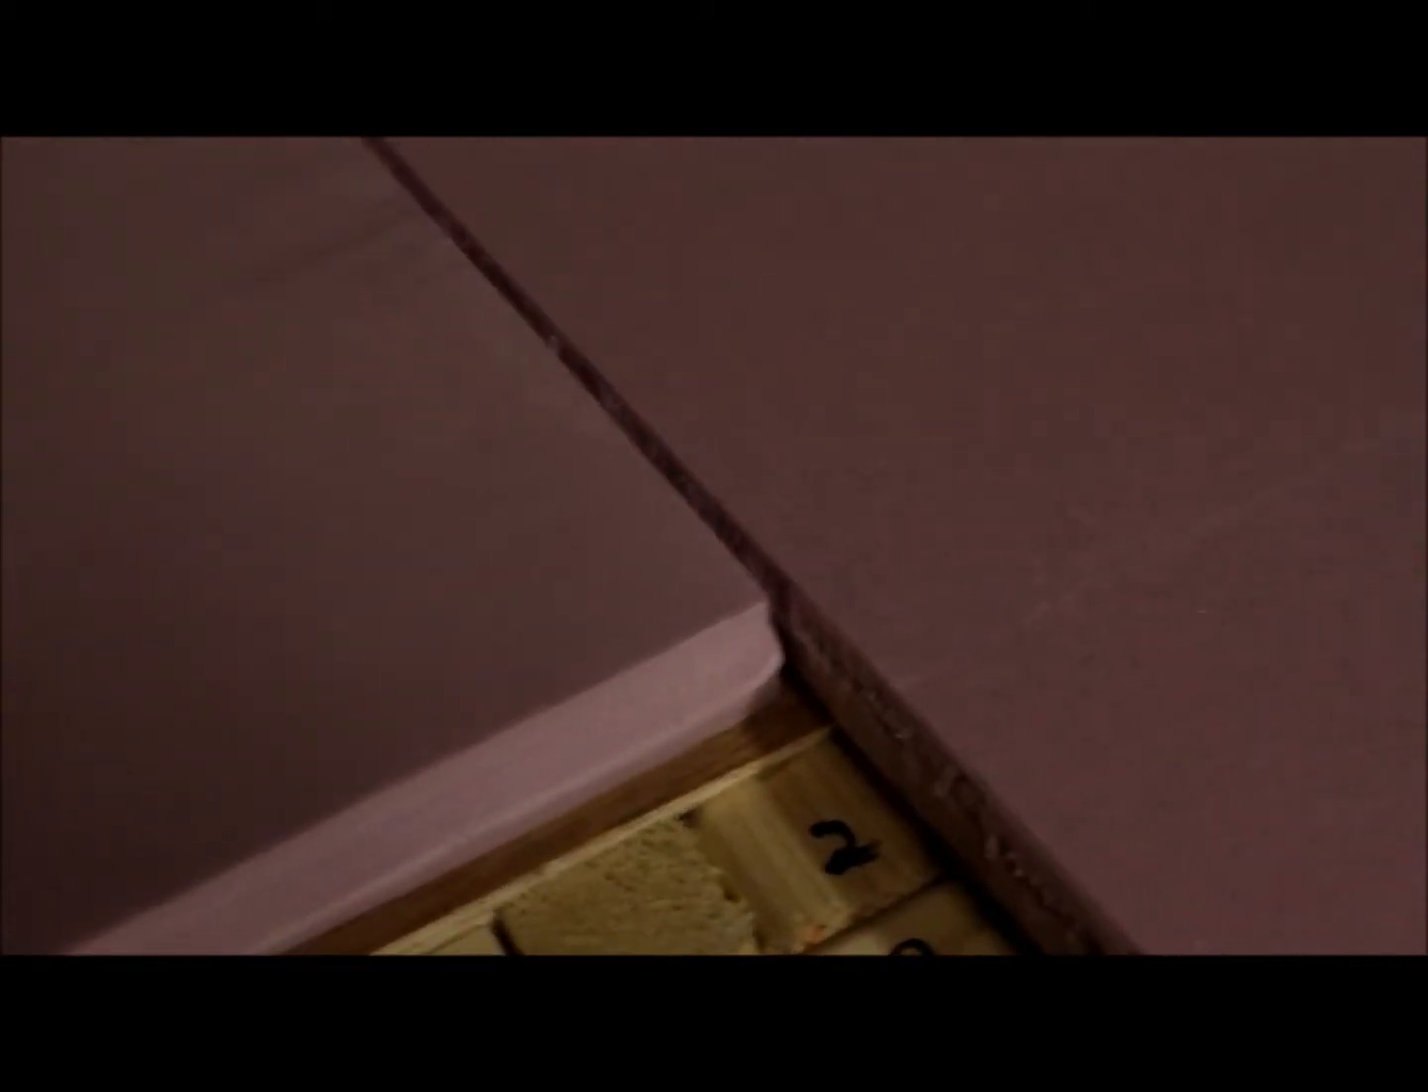As you as you join different pieces of foam together as you can see I laid down the piece and at the joints you're obviously going to have gaps some places the gaps are going to be bigger than others.